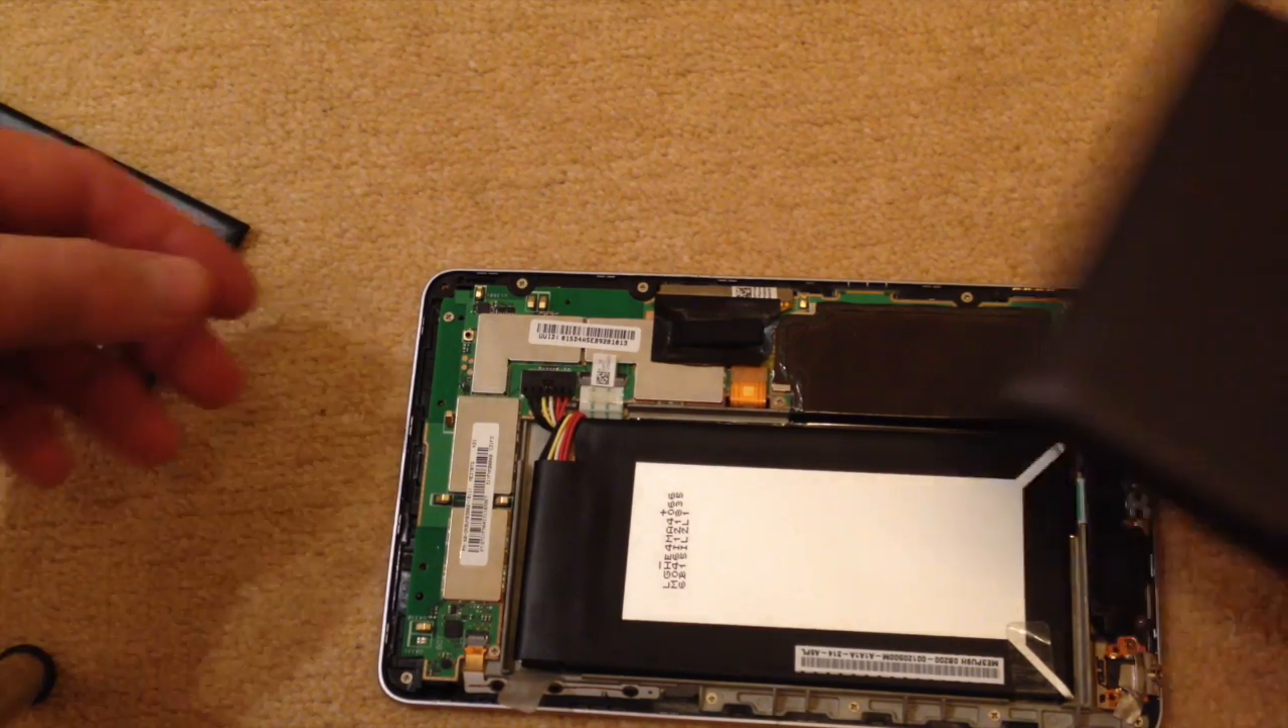There we have it we have a standard long lead battery inside a 3g nexus.